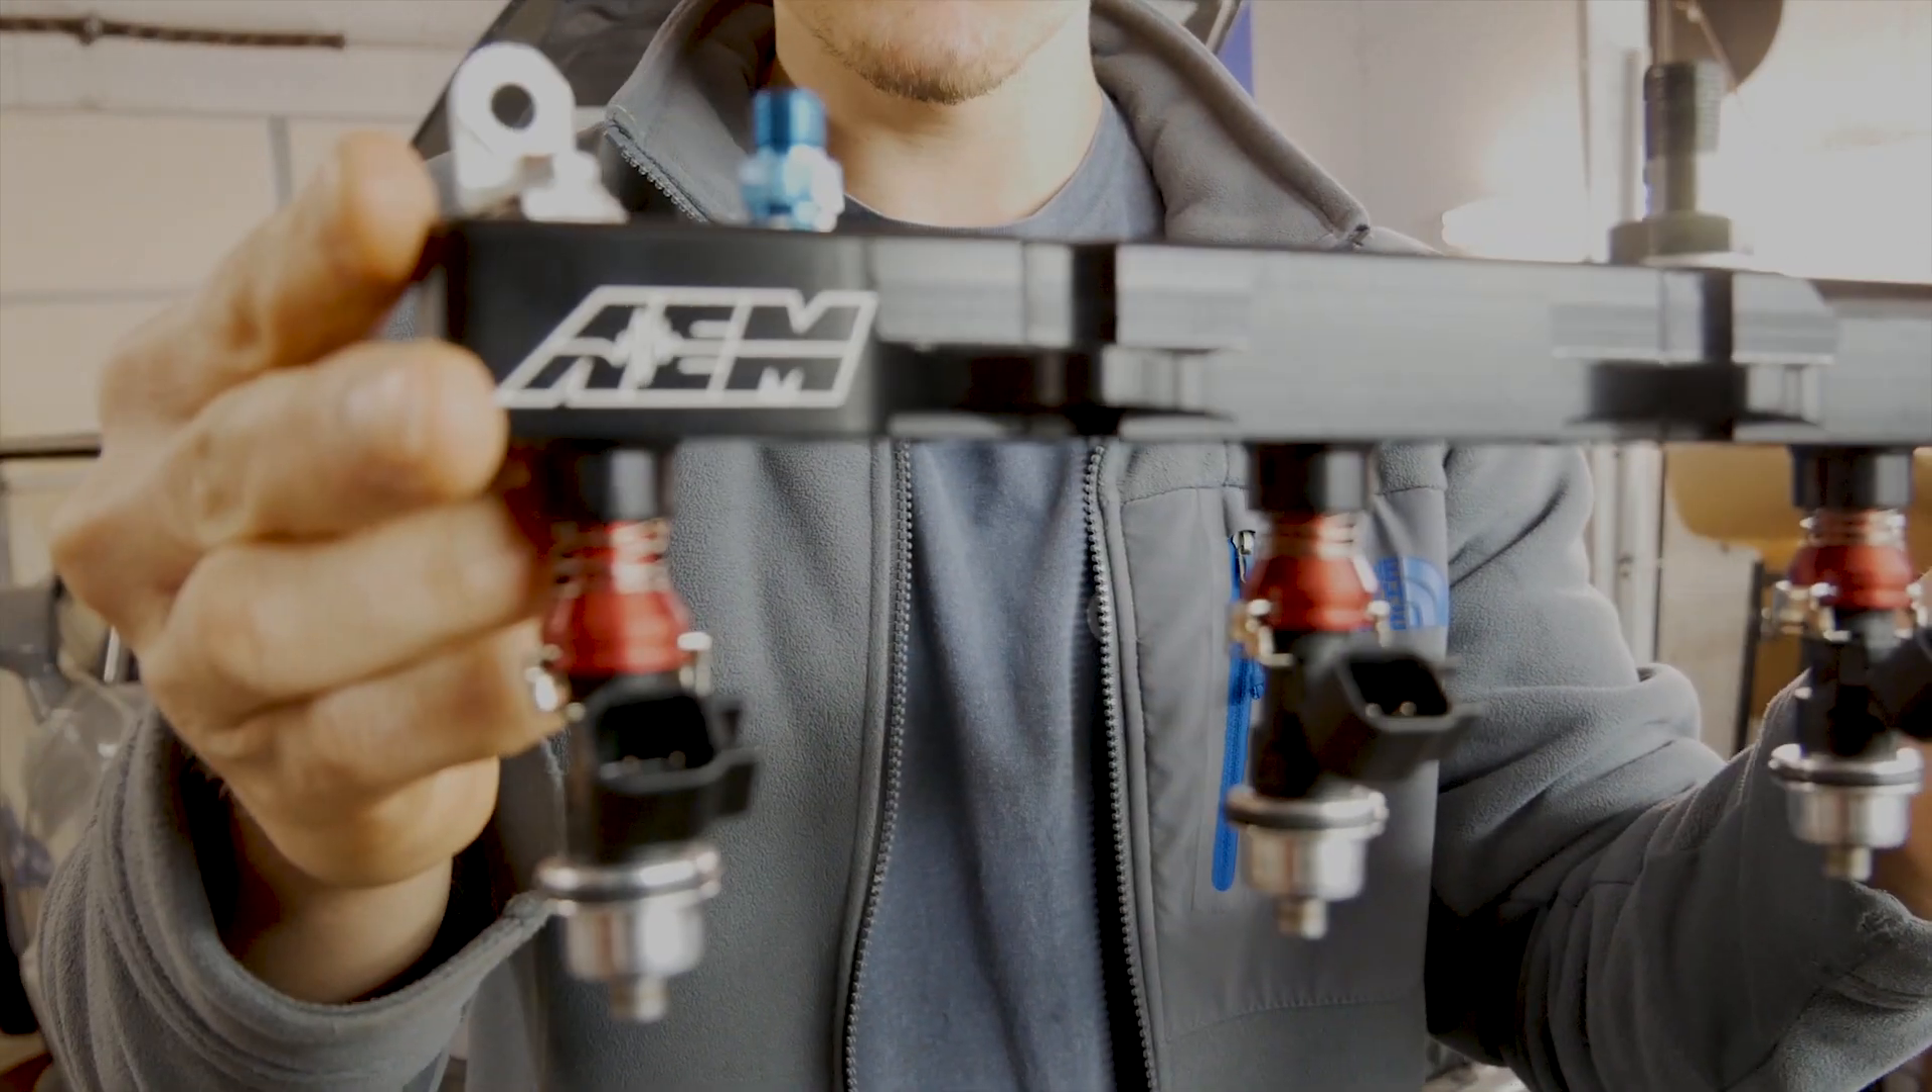The fuel rail is completely assembled and now we're going to put it into the car.